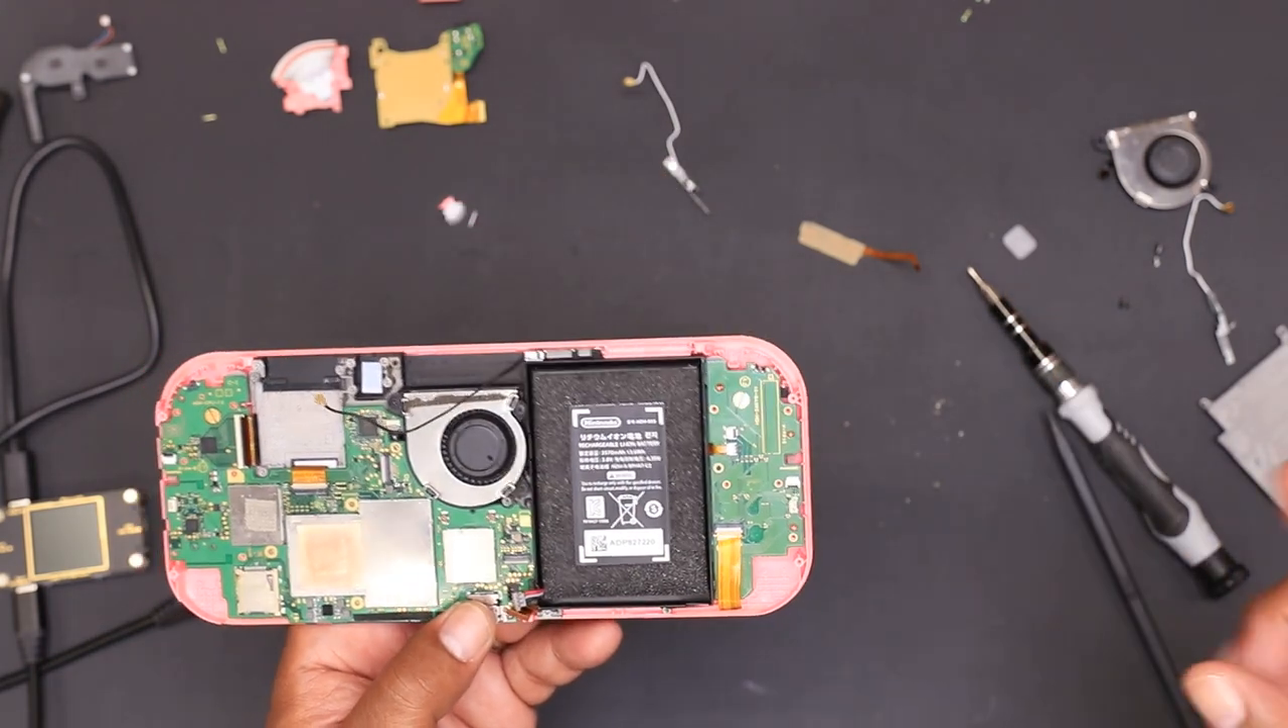So what I've done is I've taken my original board here and I've put it into the original case here.